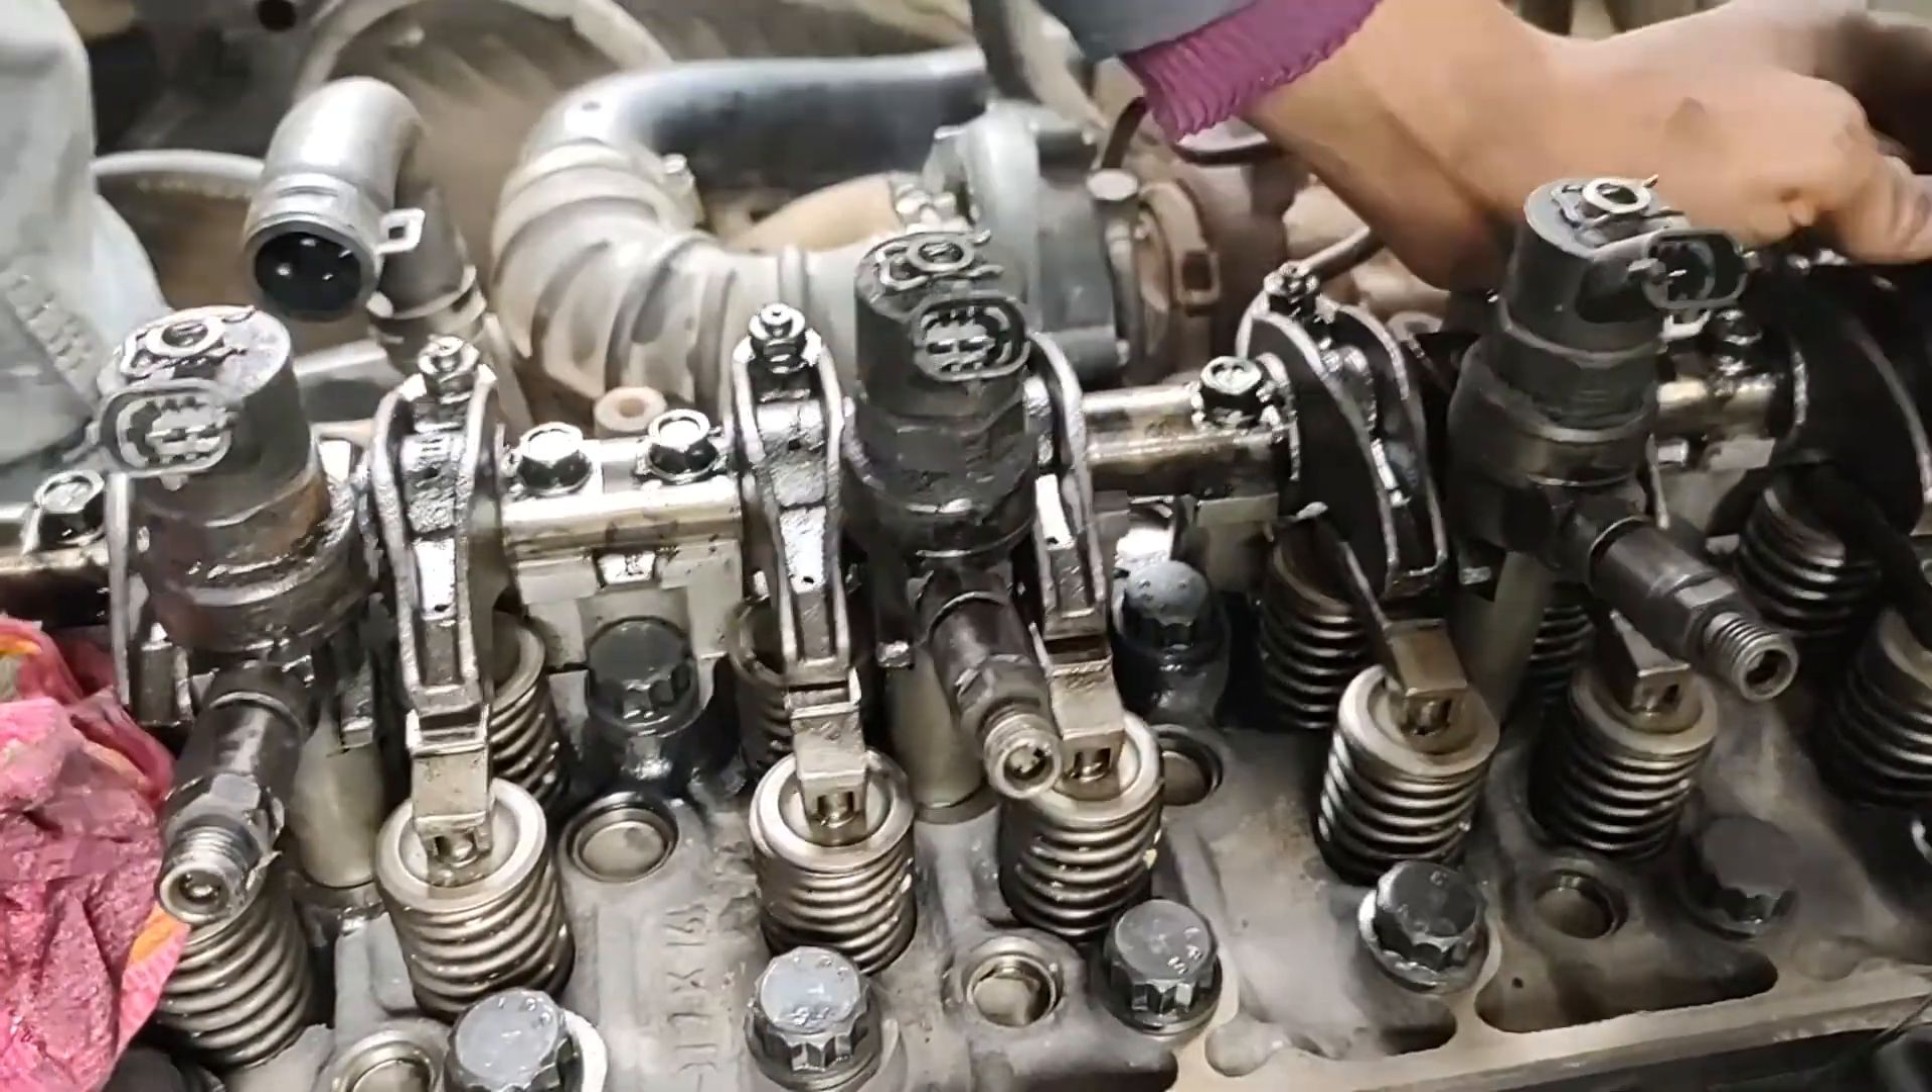तो यह इन्जेक्टर्स लग चुके हैं।